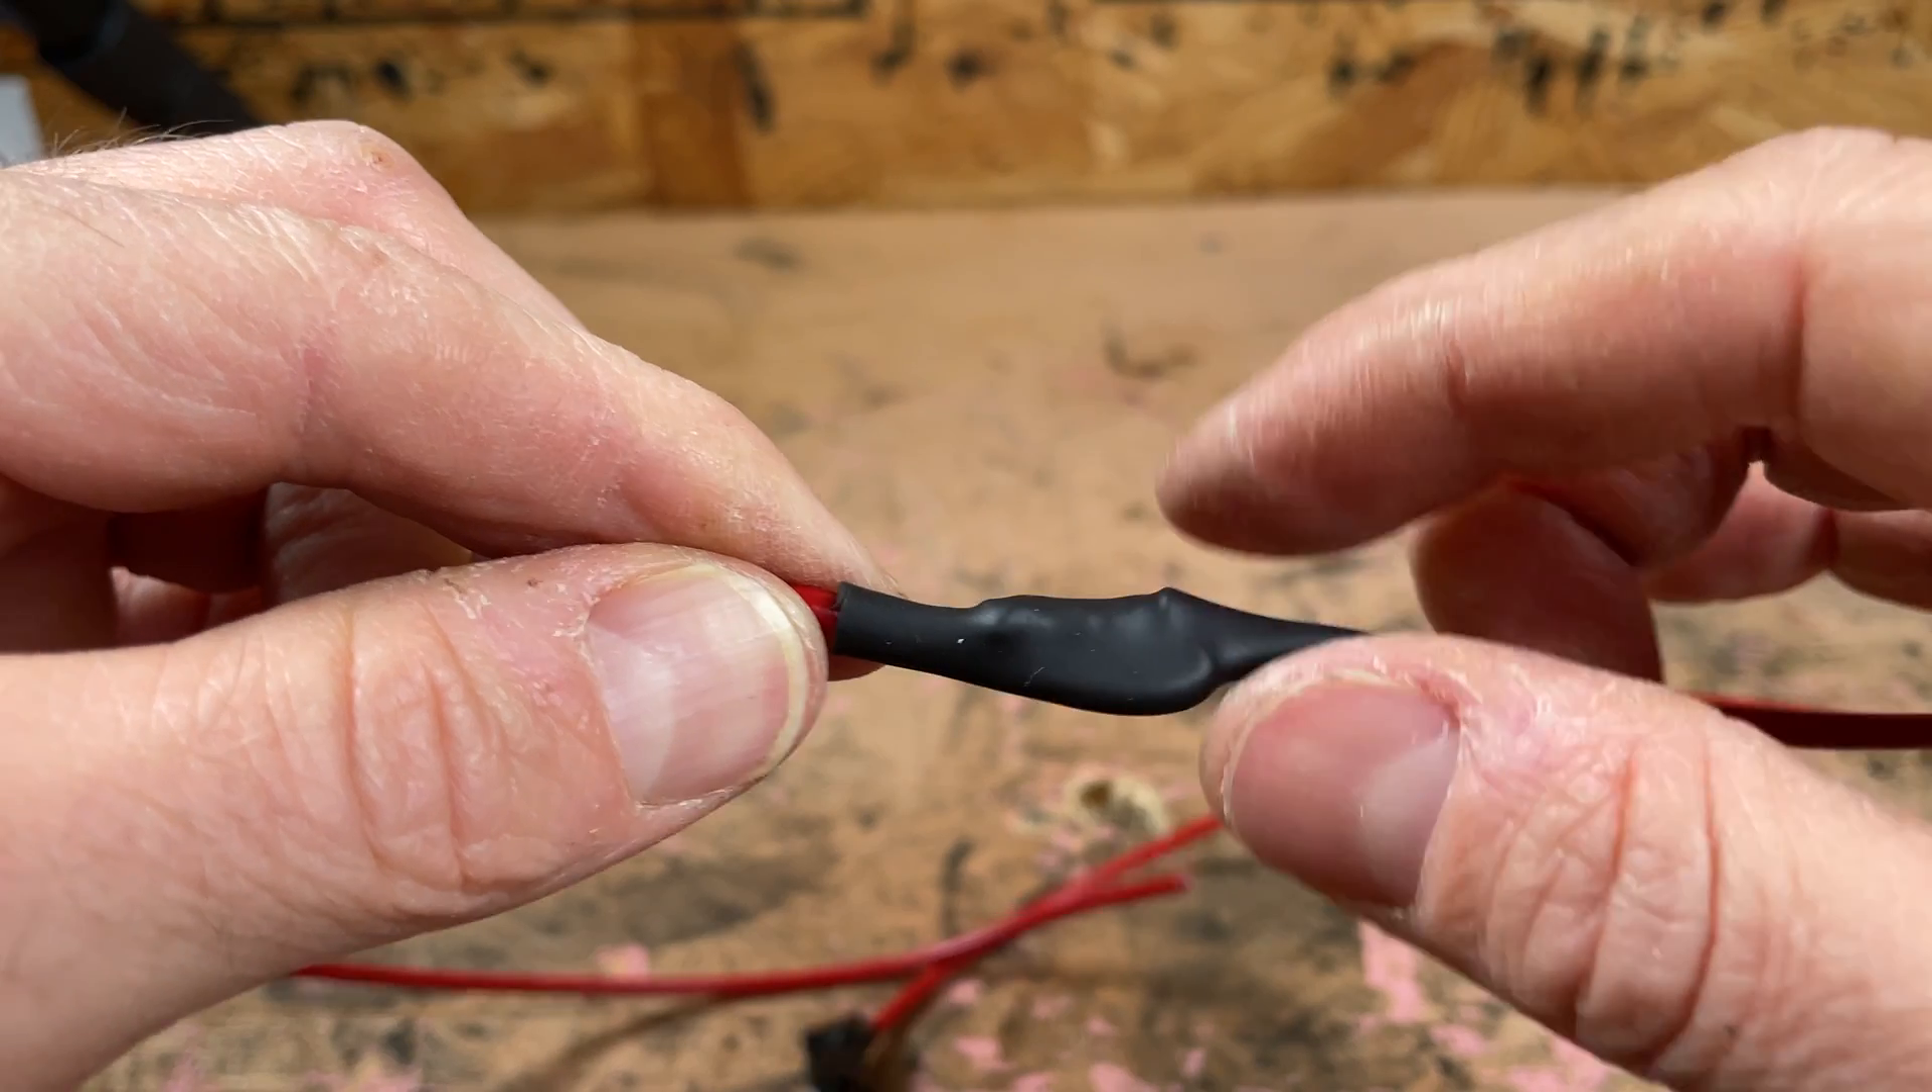And there you go. There's that joint that was just twisted together and then folded over and then heat shrinked.